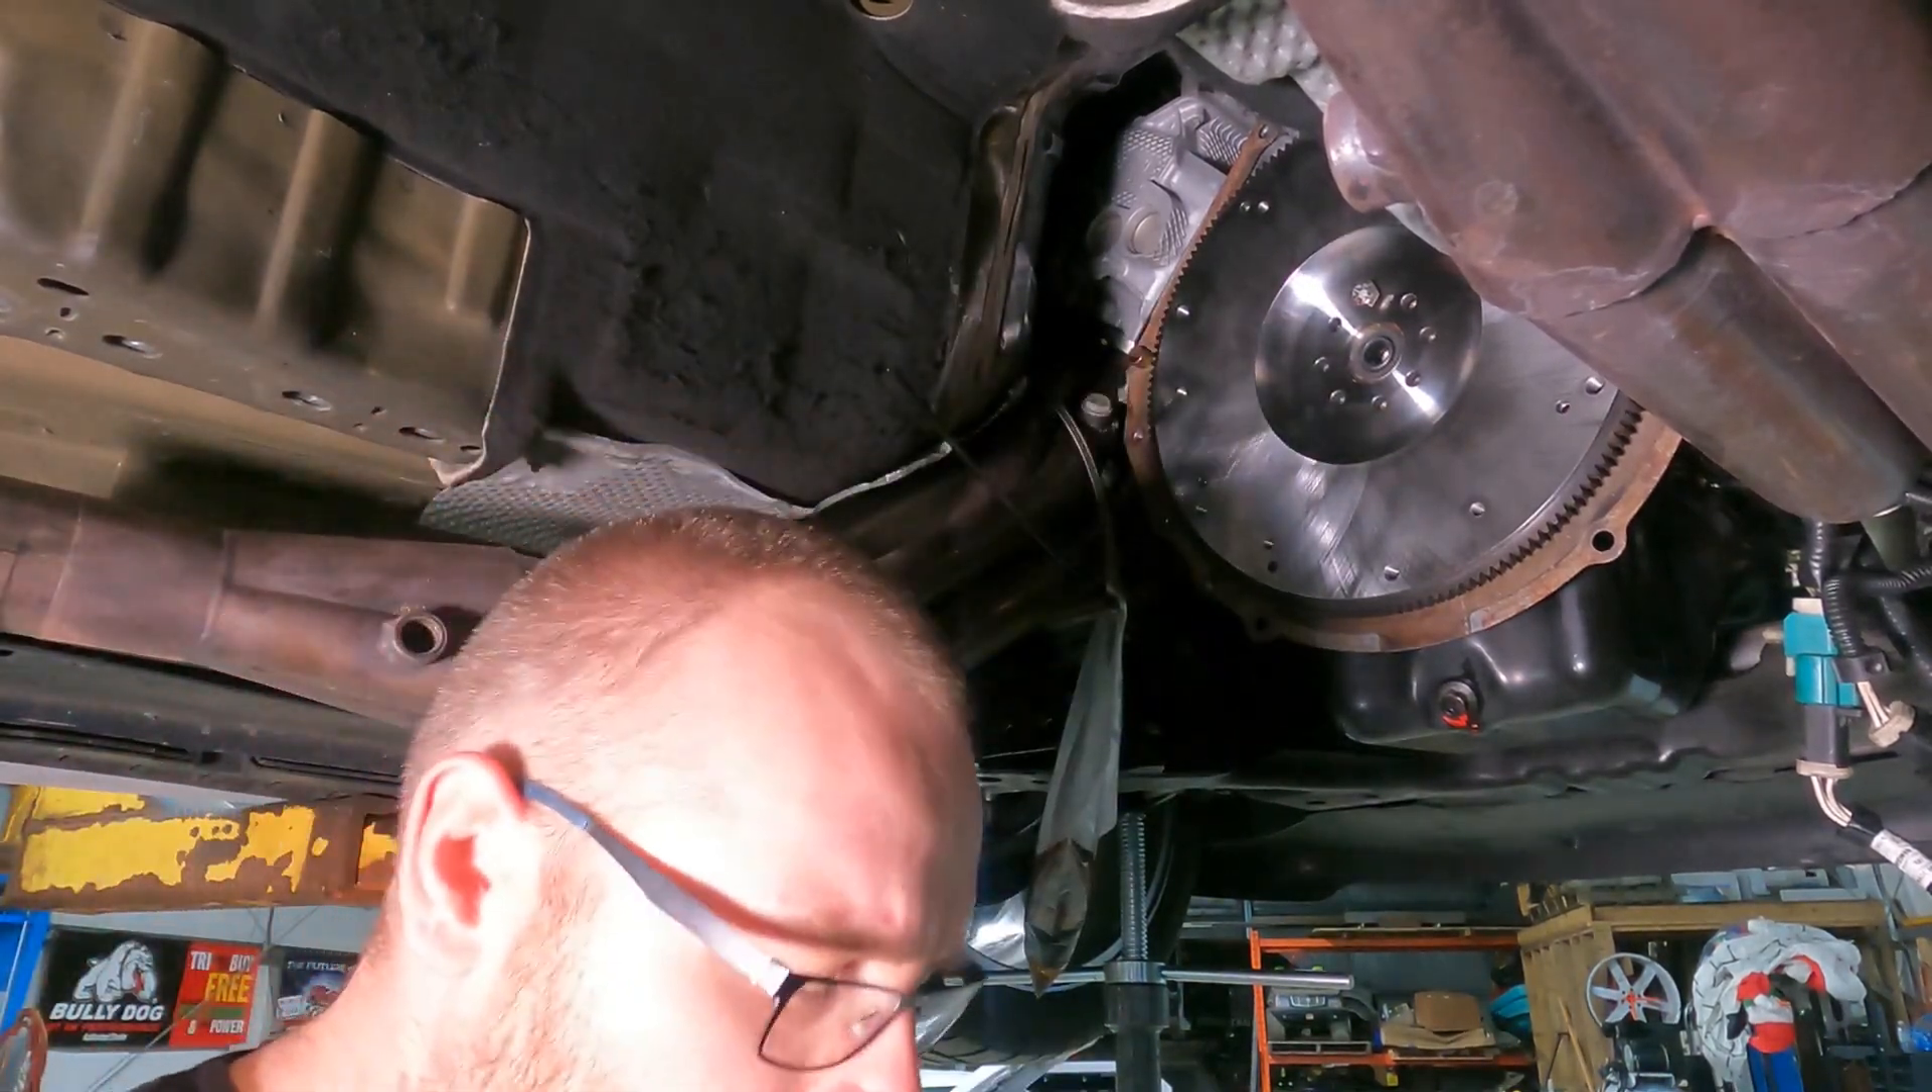All right so we got the flywheel up on there as you just saw.